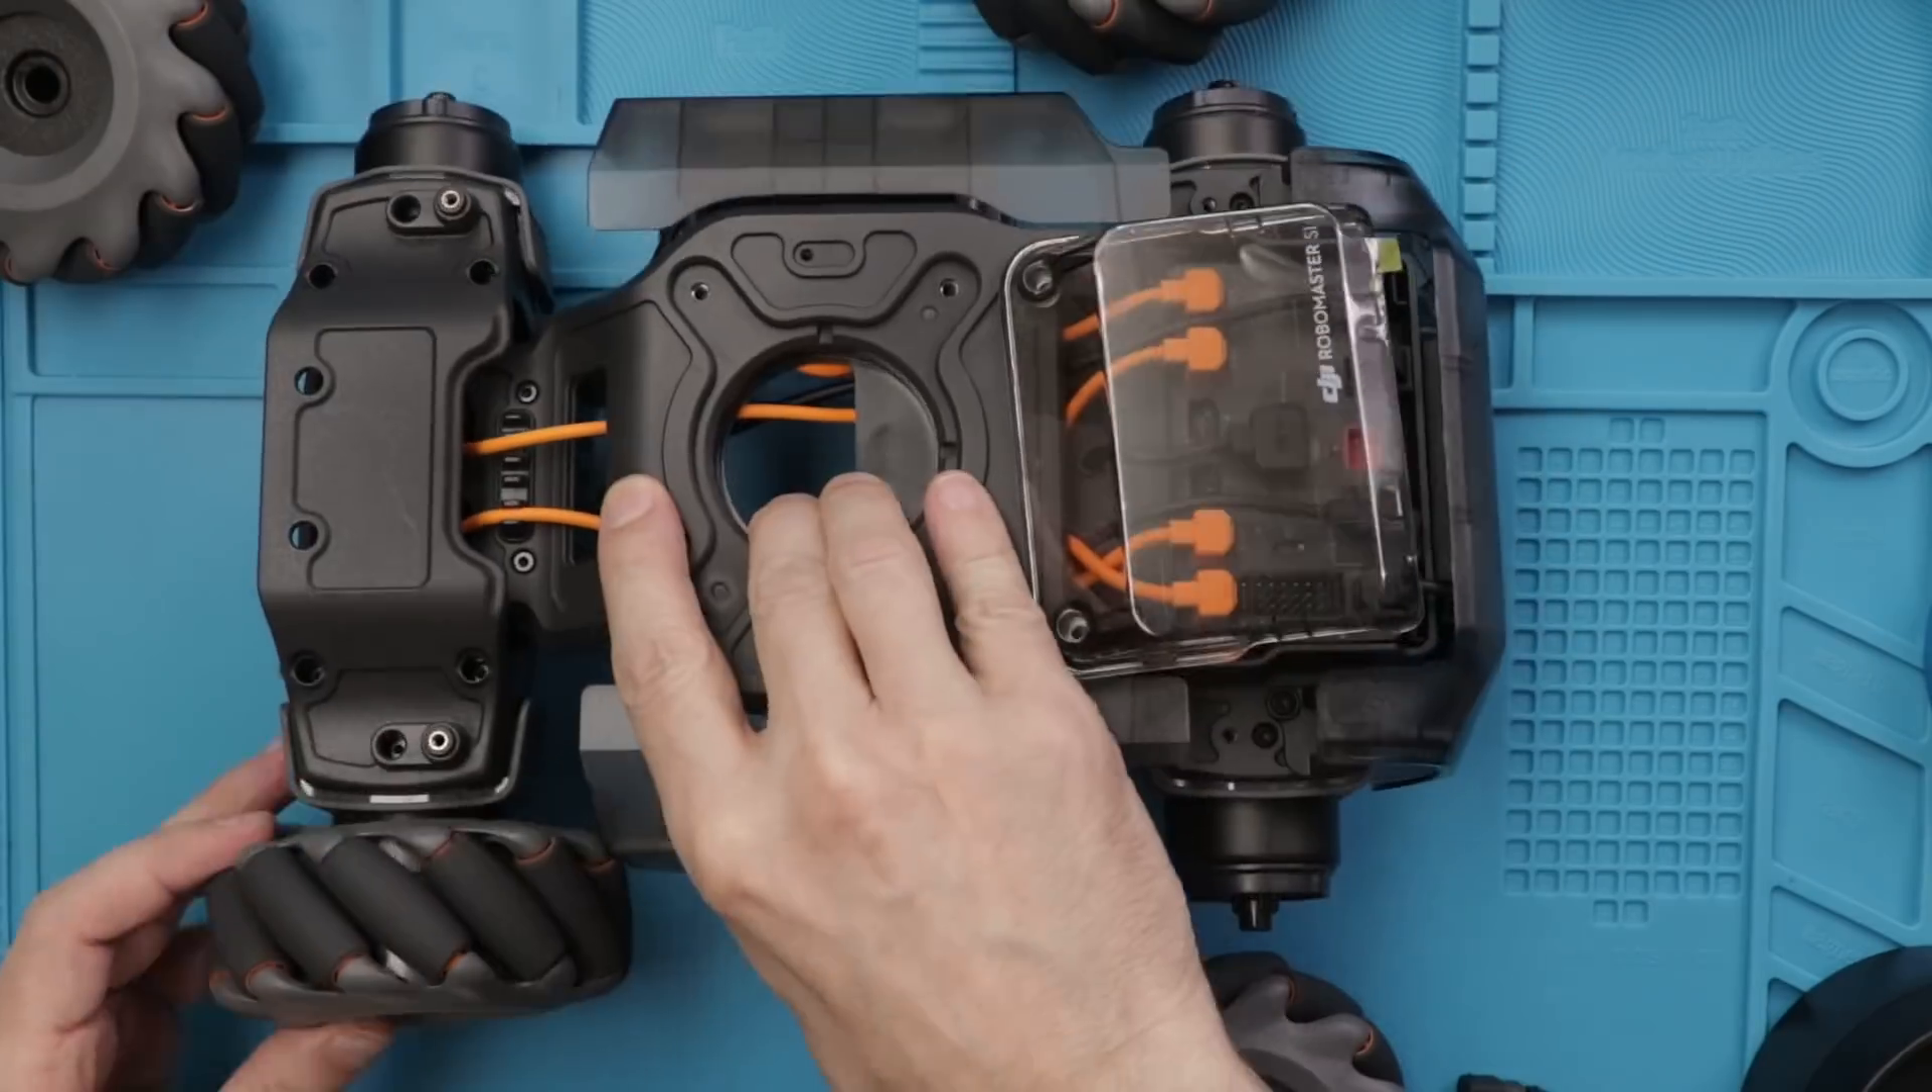Now we just need to install the wheels on and then we'll have a rolling robot.